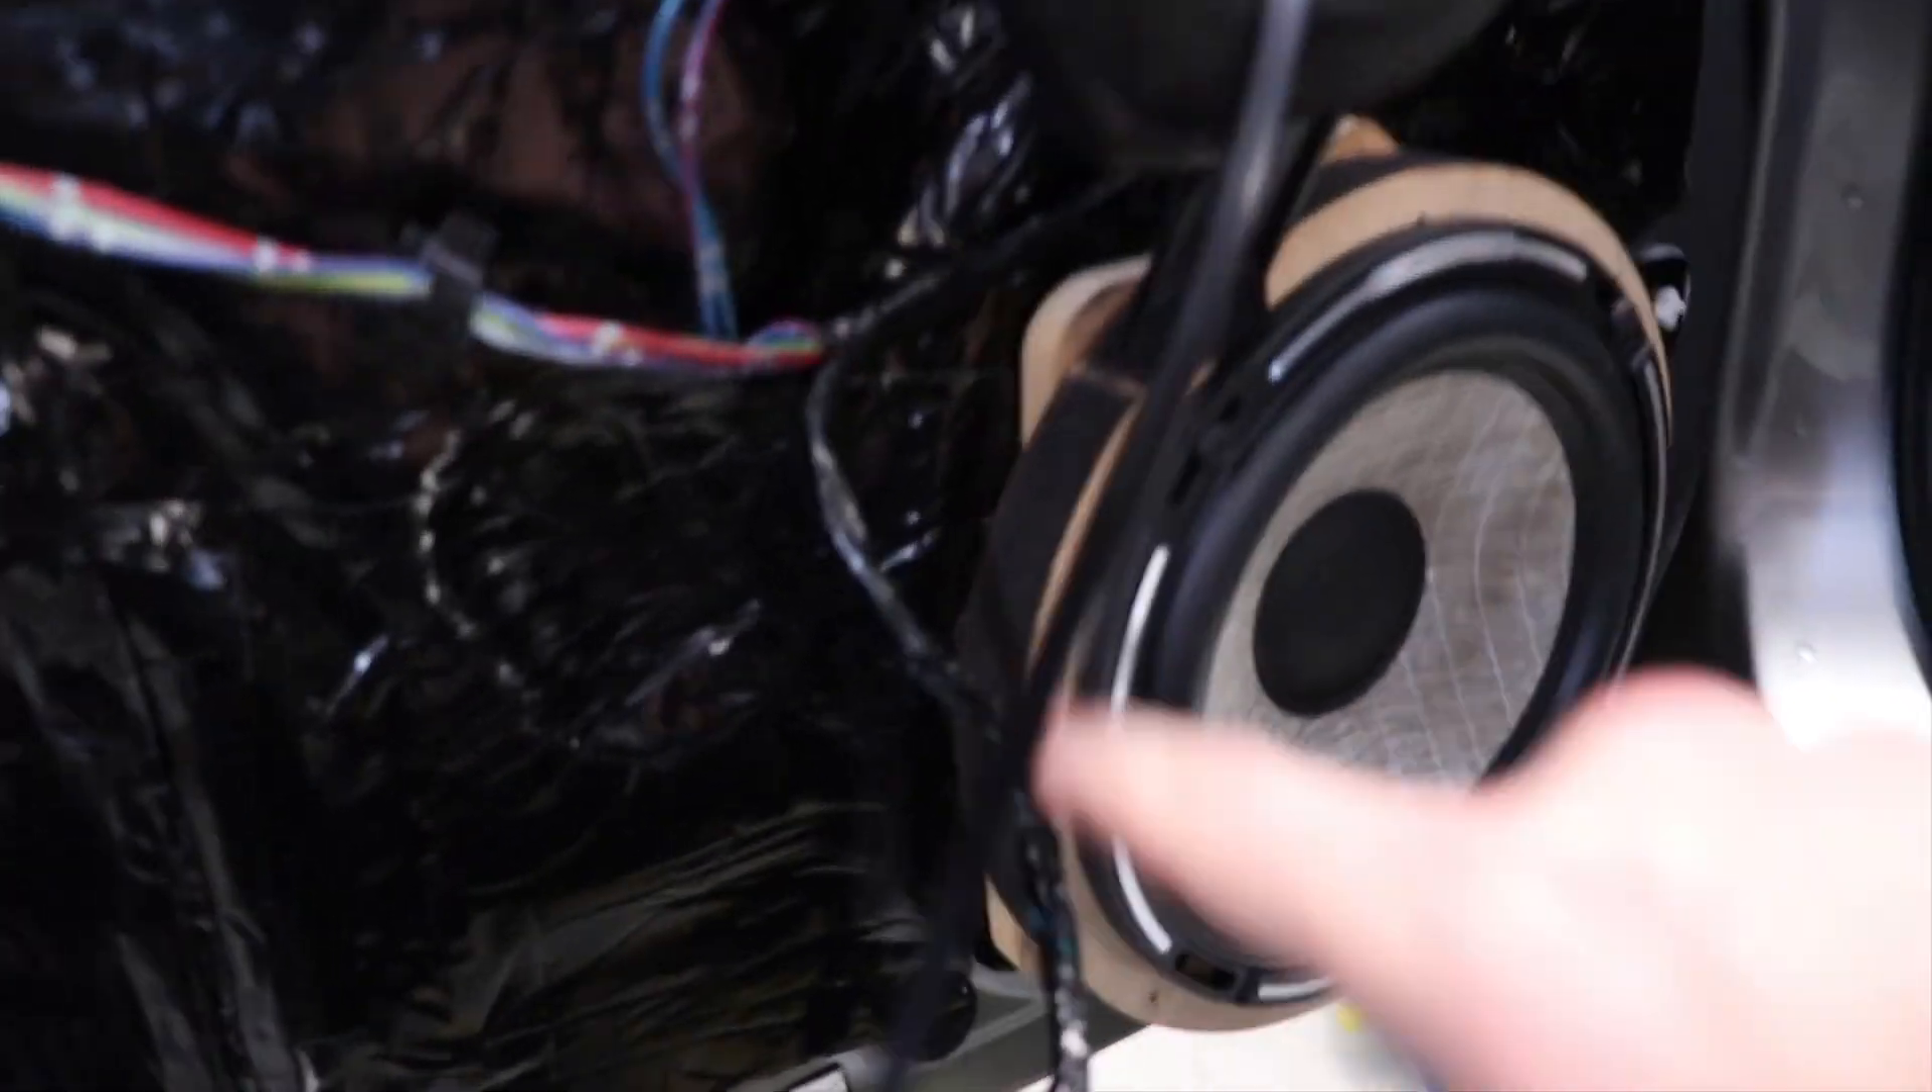Yeah okay so I got the woofer mounted in the door on both the bits of wood.